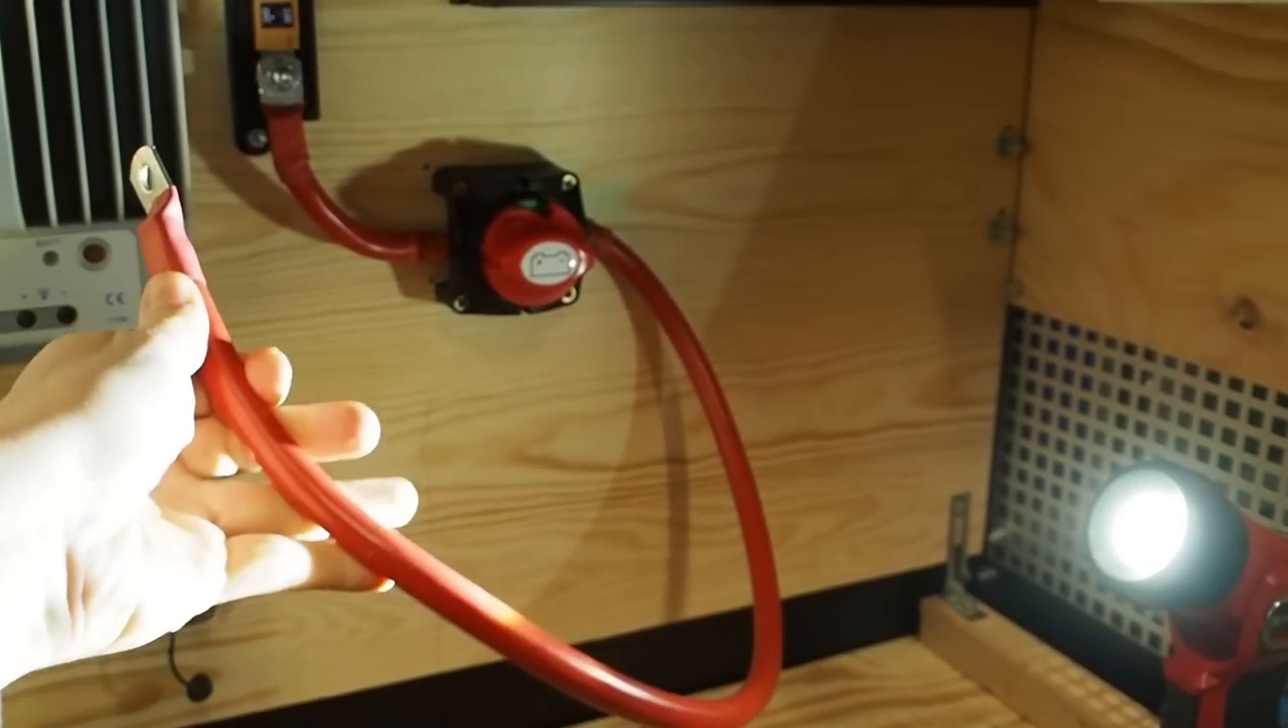All right guys so now we have attached this really thick battery cable to the switch and the next step would be that i want to add another fuse to this cable and i'm going to use this fuse here.